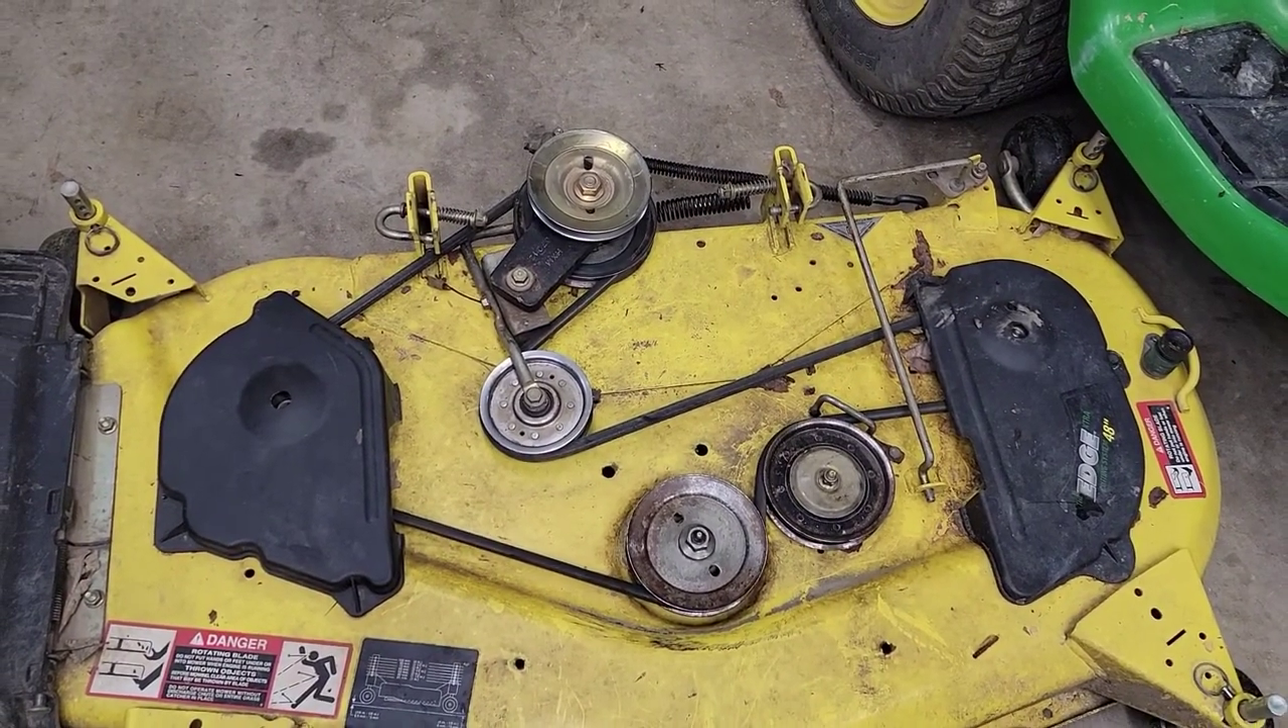Okay, so this is what your deck looks like with the belt installed.